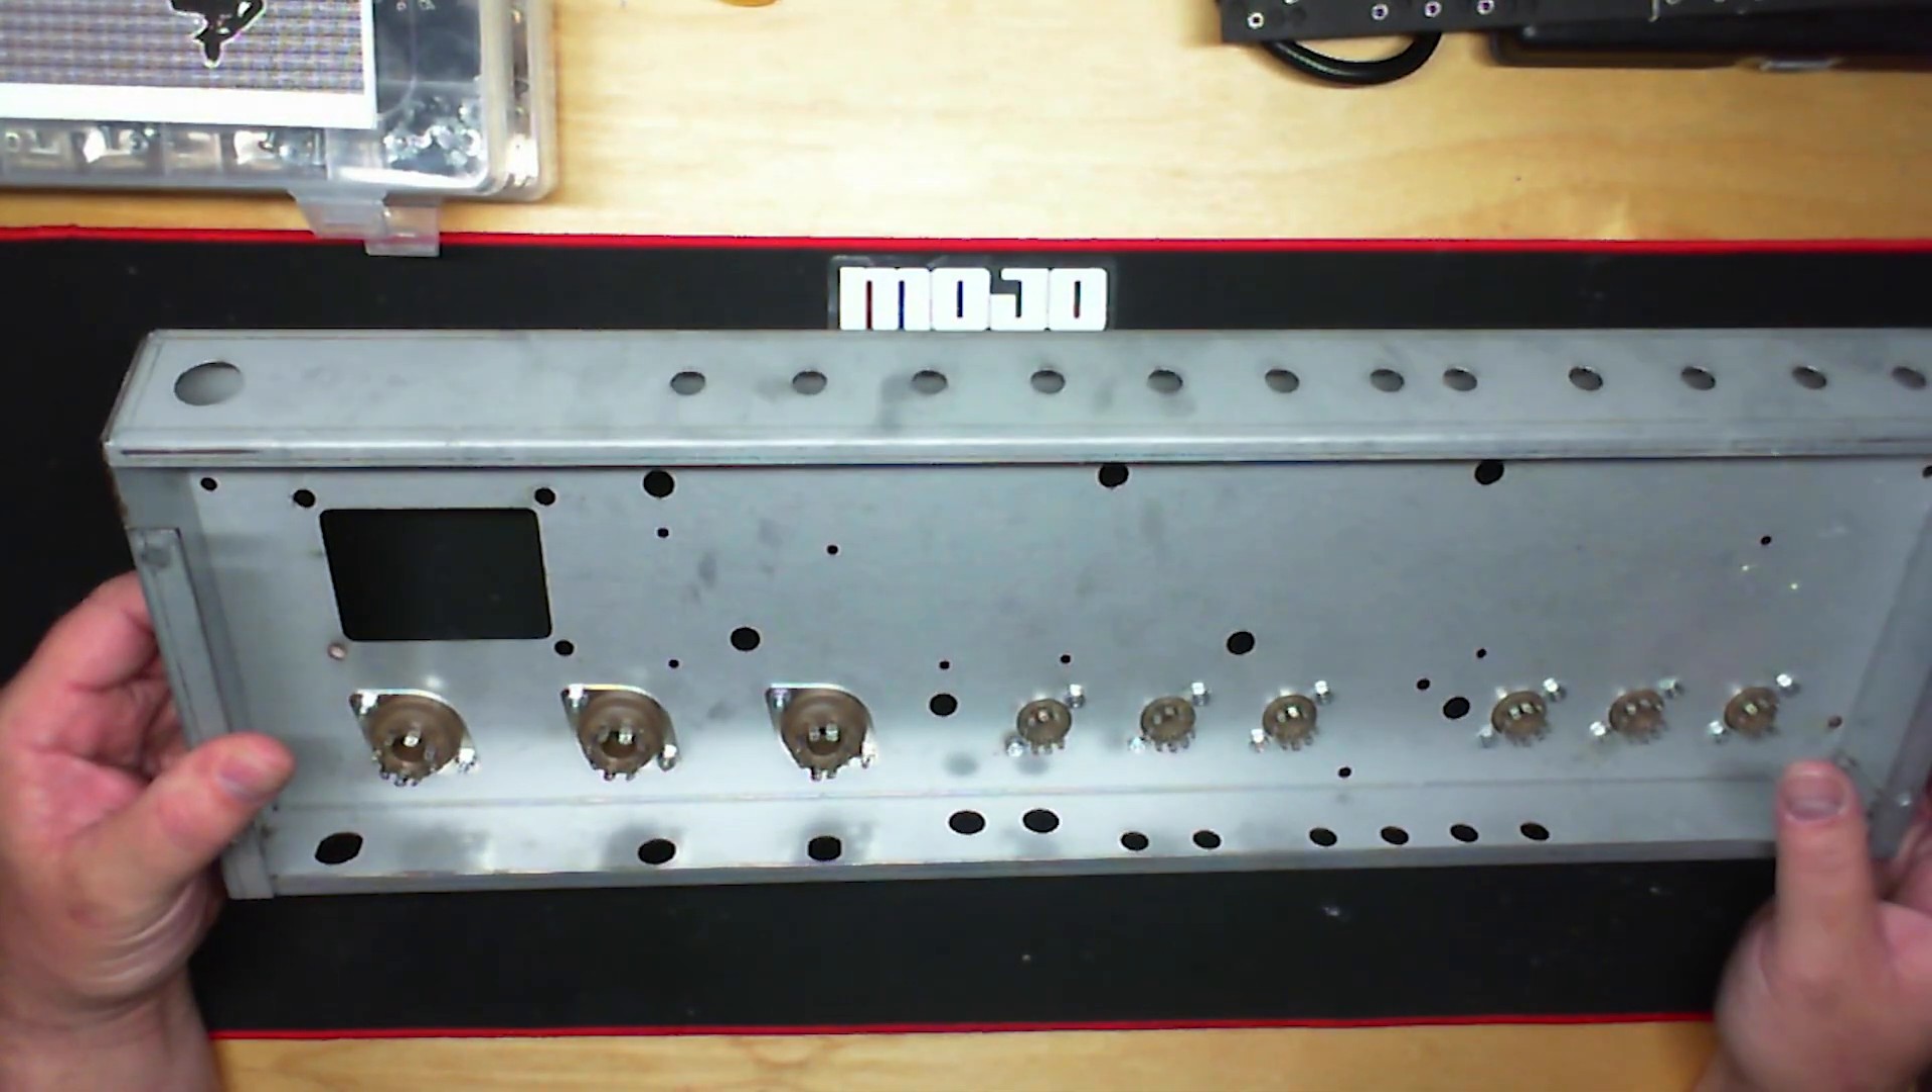All right so we've got the tube sockets done which is basically the first start the the first part rather of installing the hardware into the chassis for me anyway.